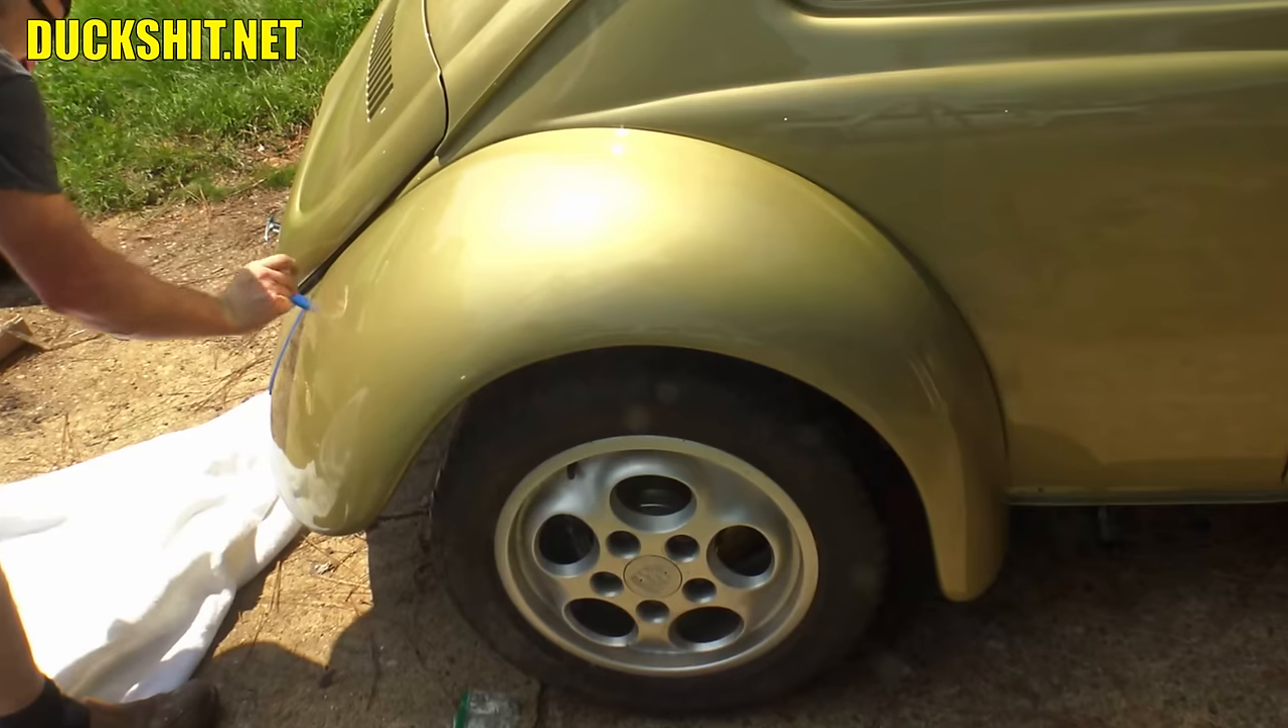And there it is. We got us a fender.